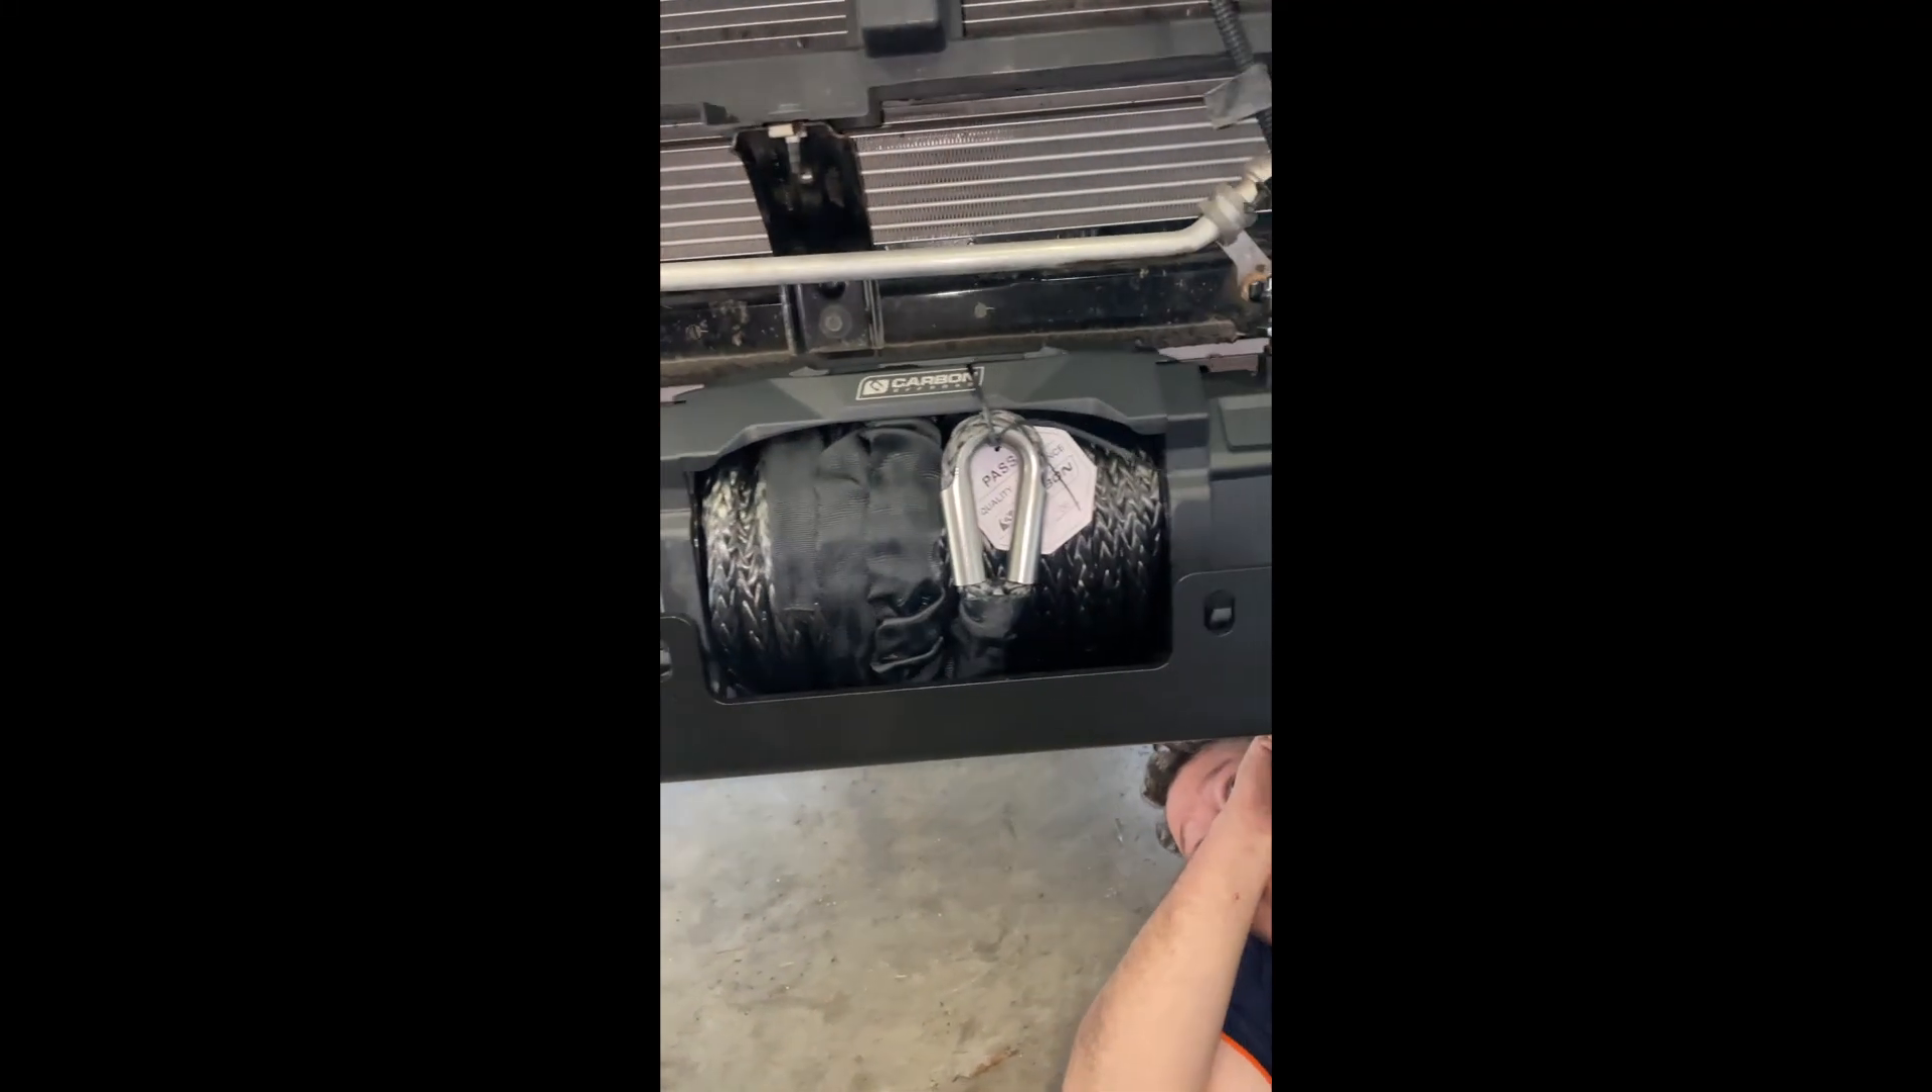Once it's cut out the way the winch fits in there perfectly.